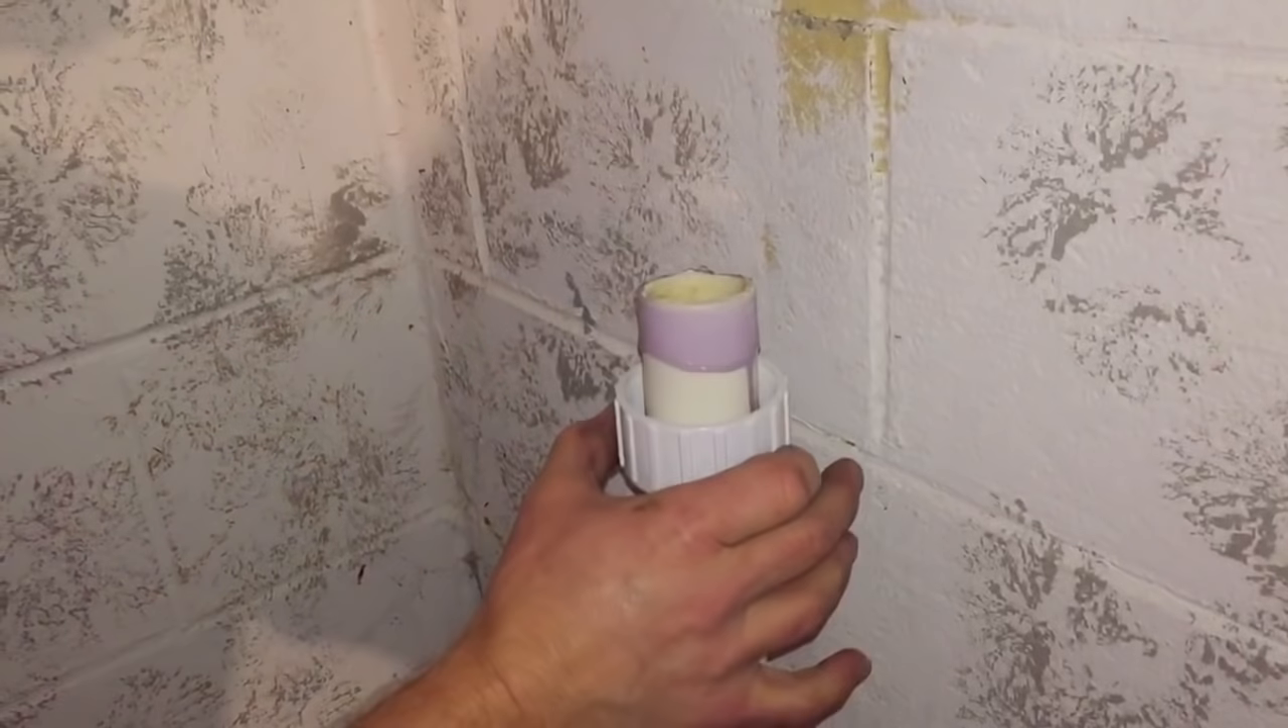I'm going to put glue on it next and I've already got my nut on the bottom pipe.